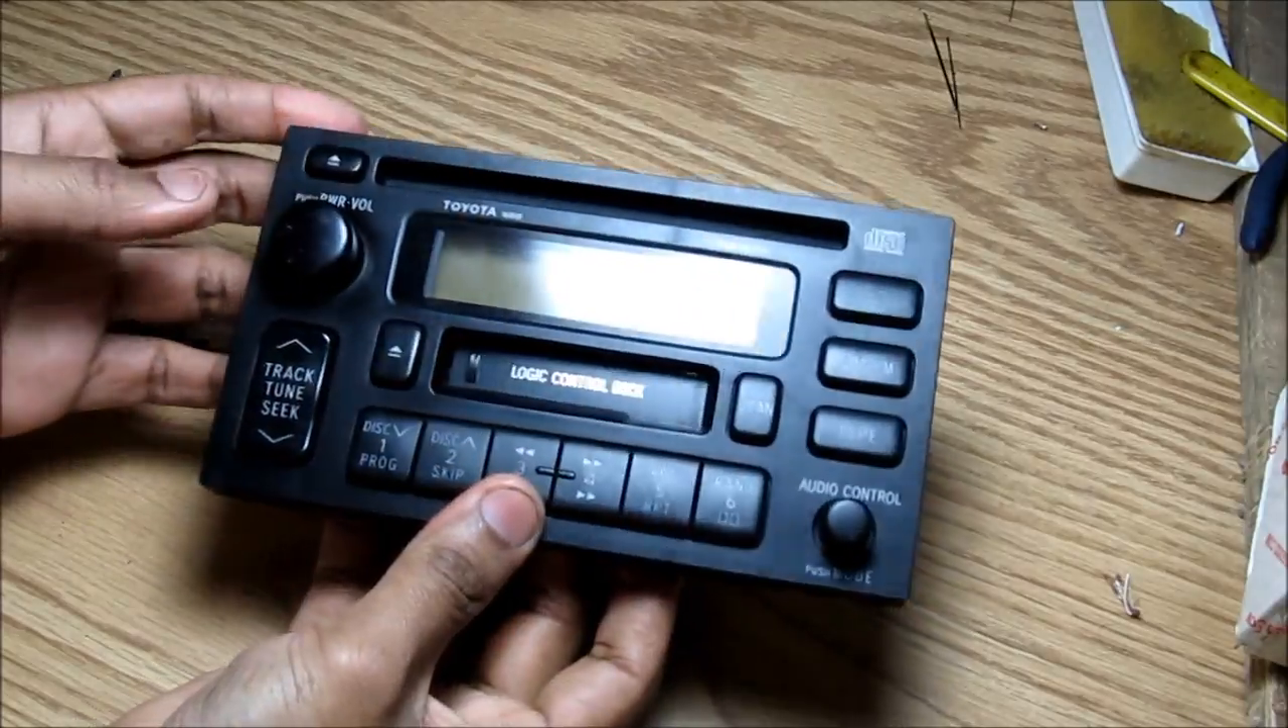Here I've got the radio face removed from the vehicle.